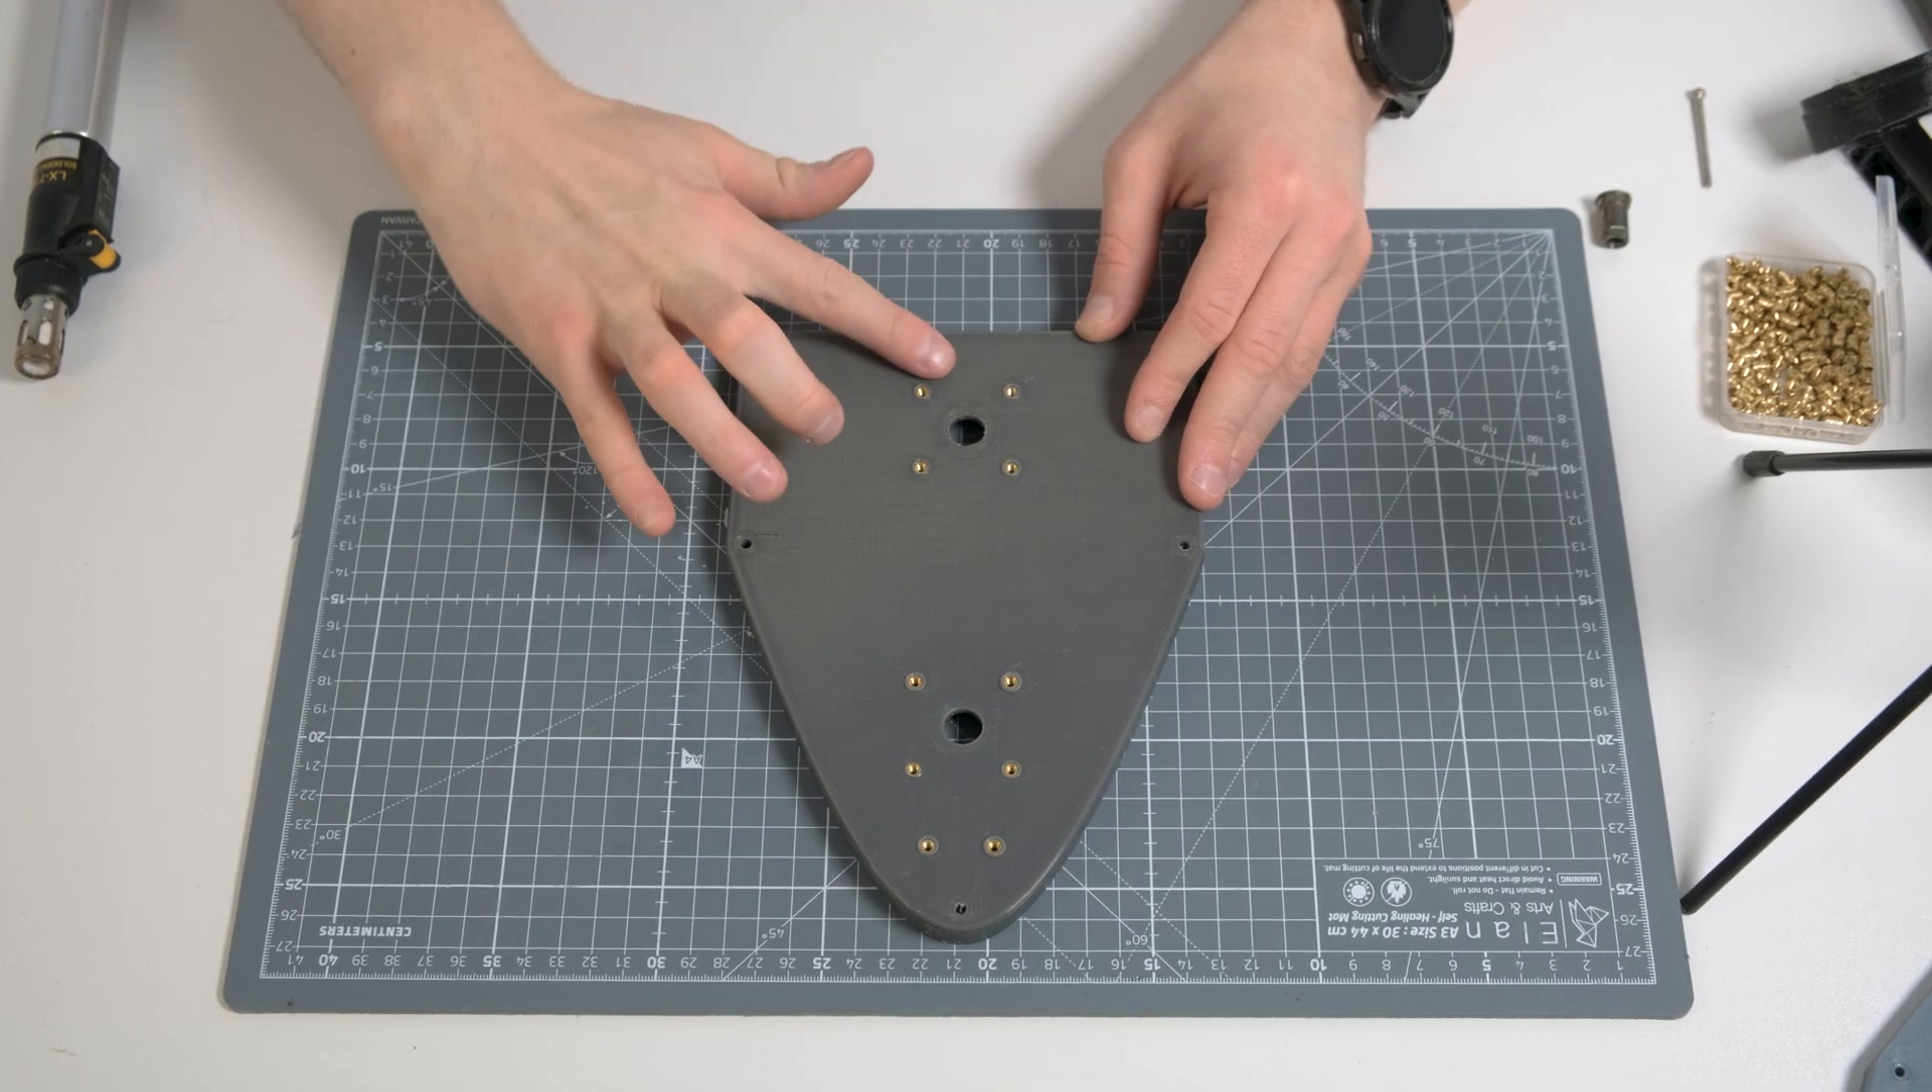Right, we are done putting in the nut inserts.